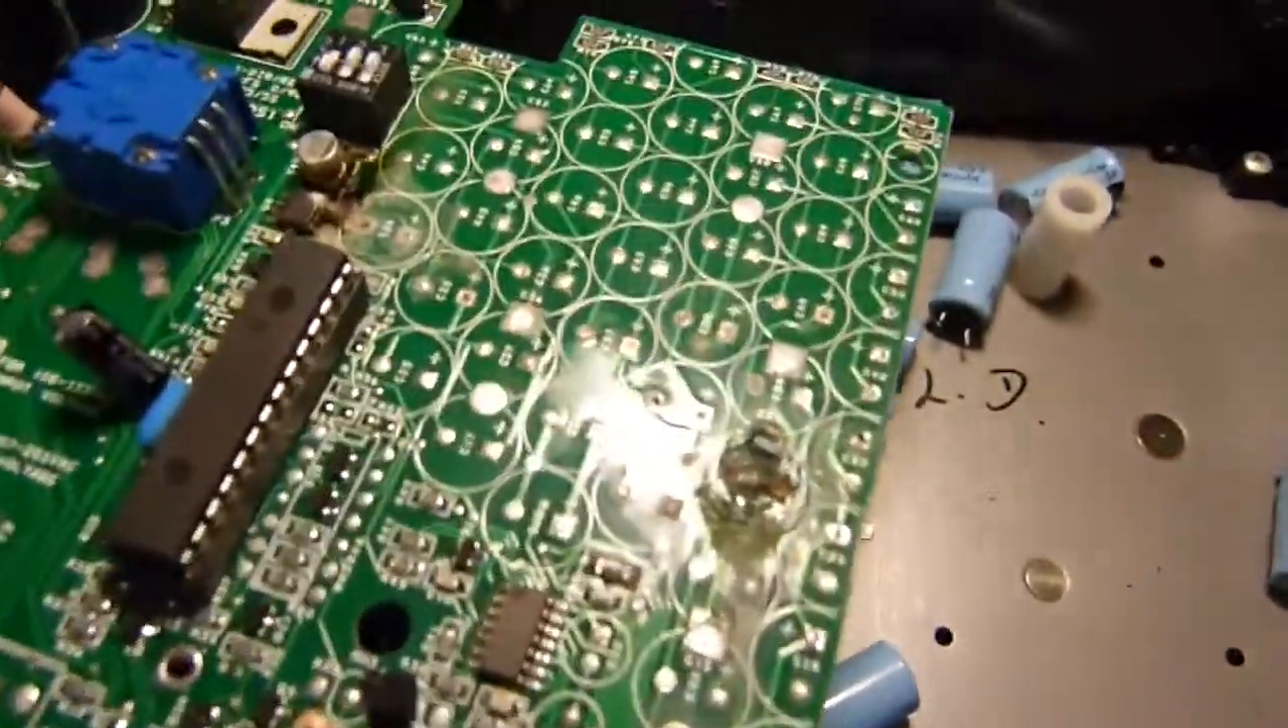Just got done desoldering all the supercapacitors.